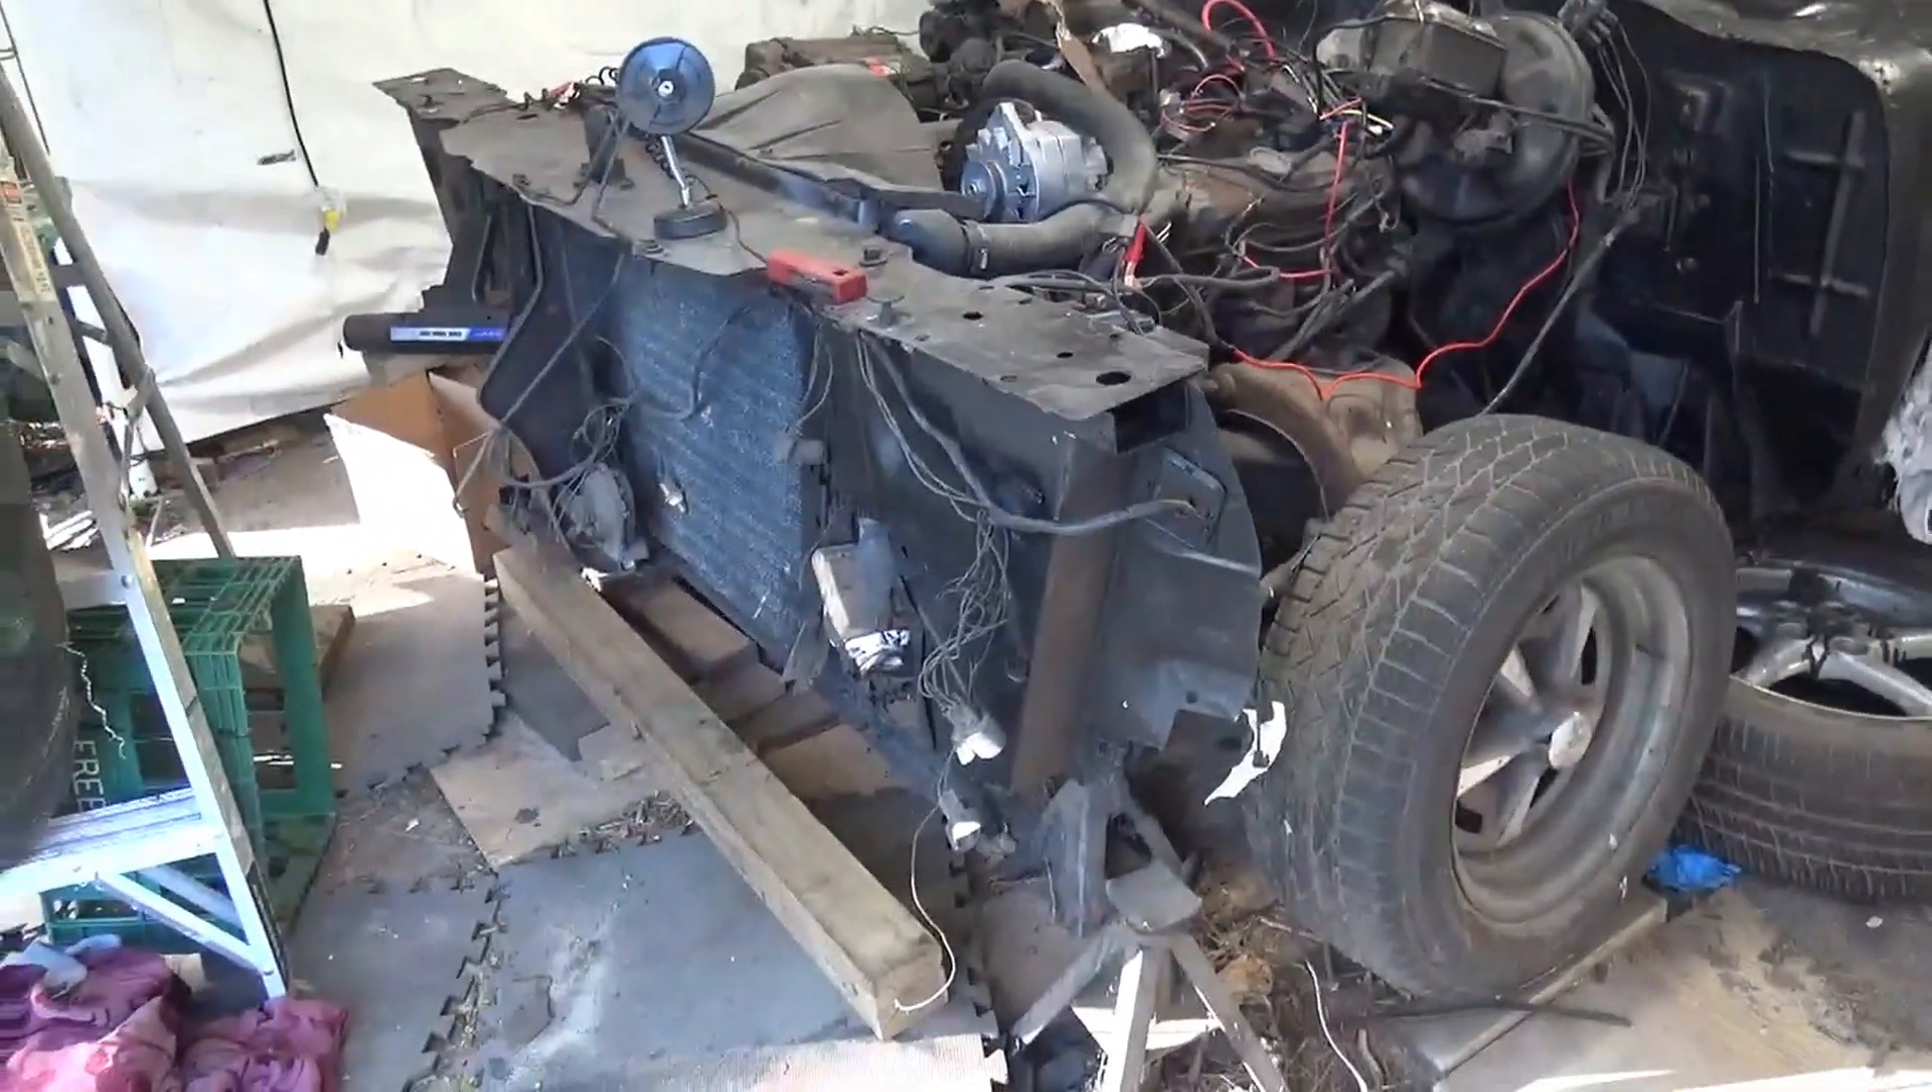Okay I got the fenders off in the front the whole front clip is off radiator is still in.